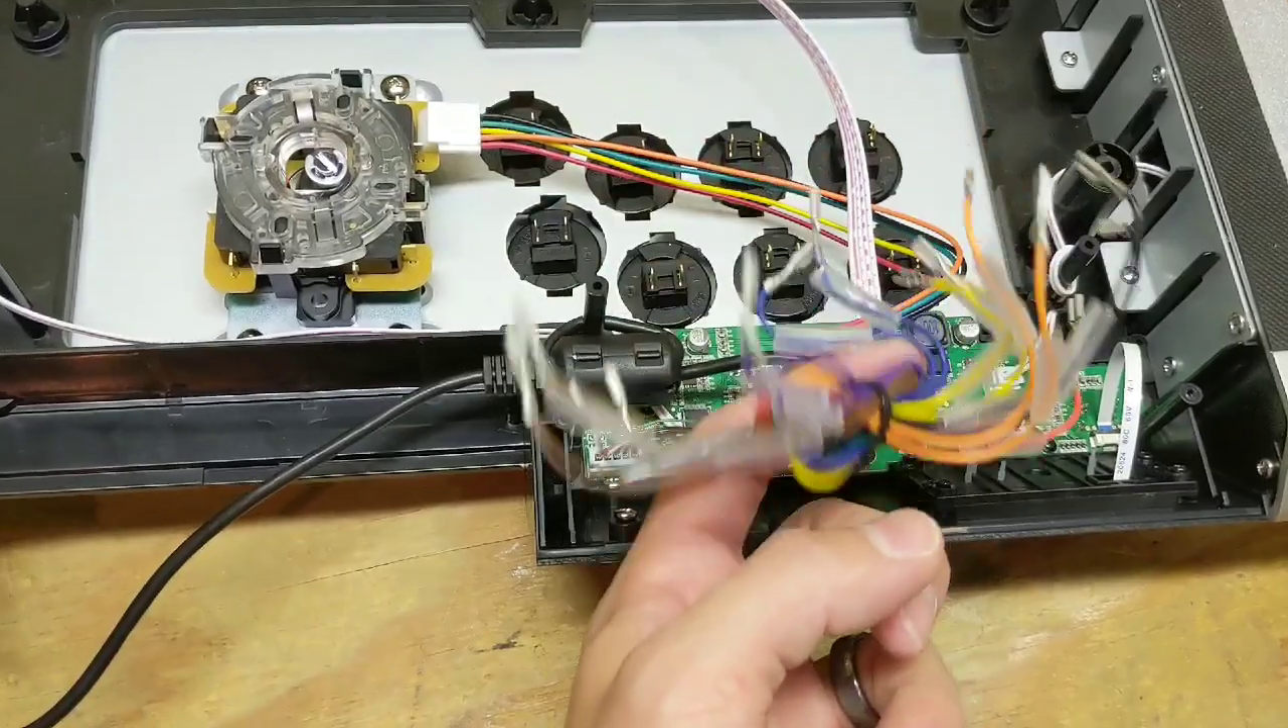So all the buttons are disconnected.